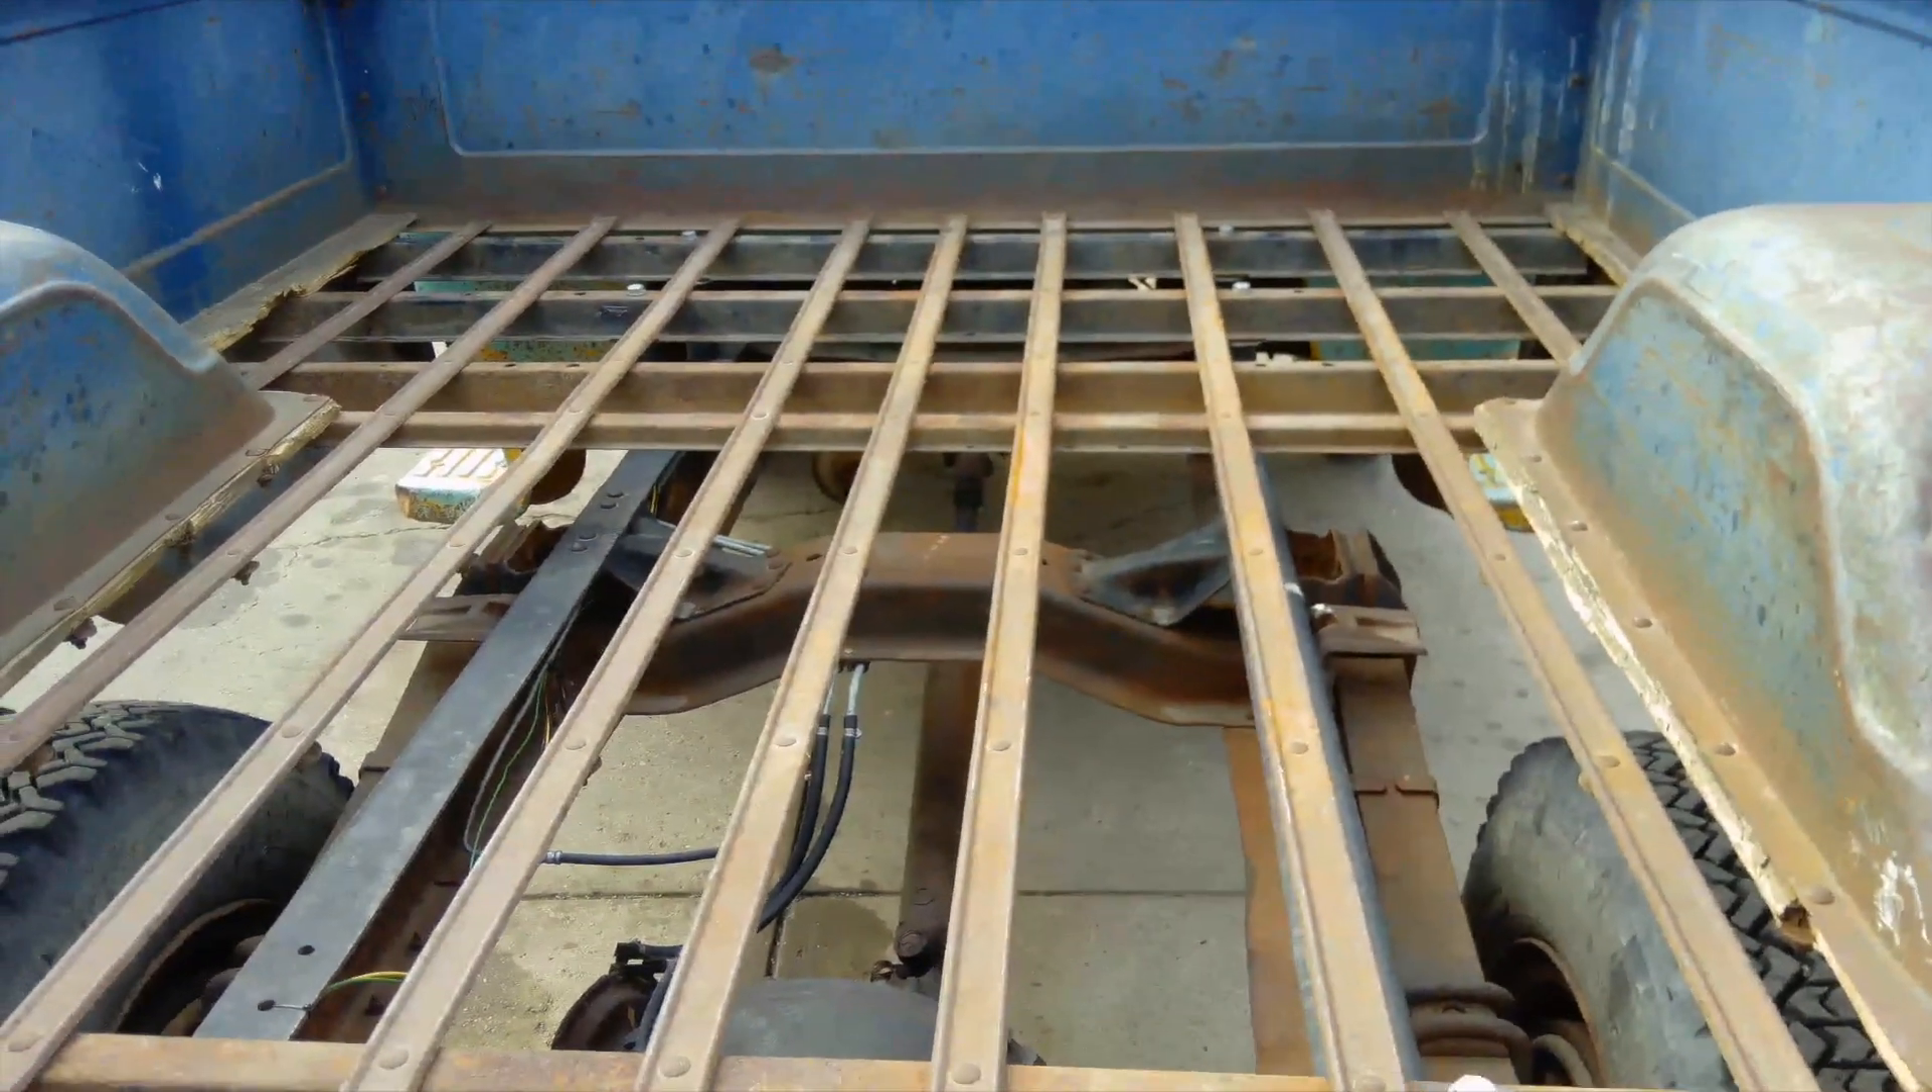I don't have a floor in this box yet.